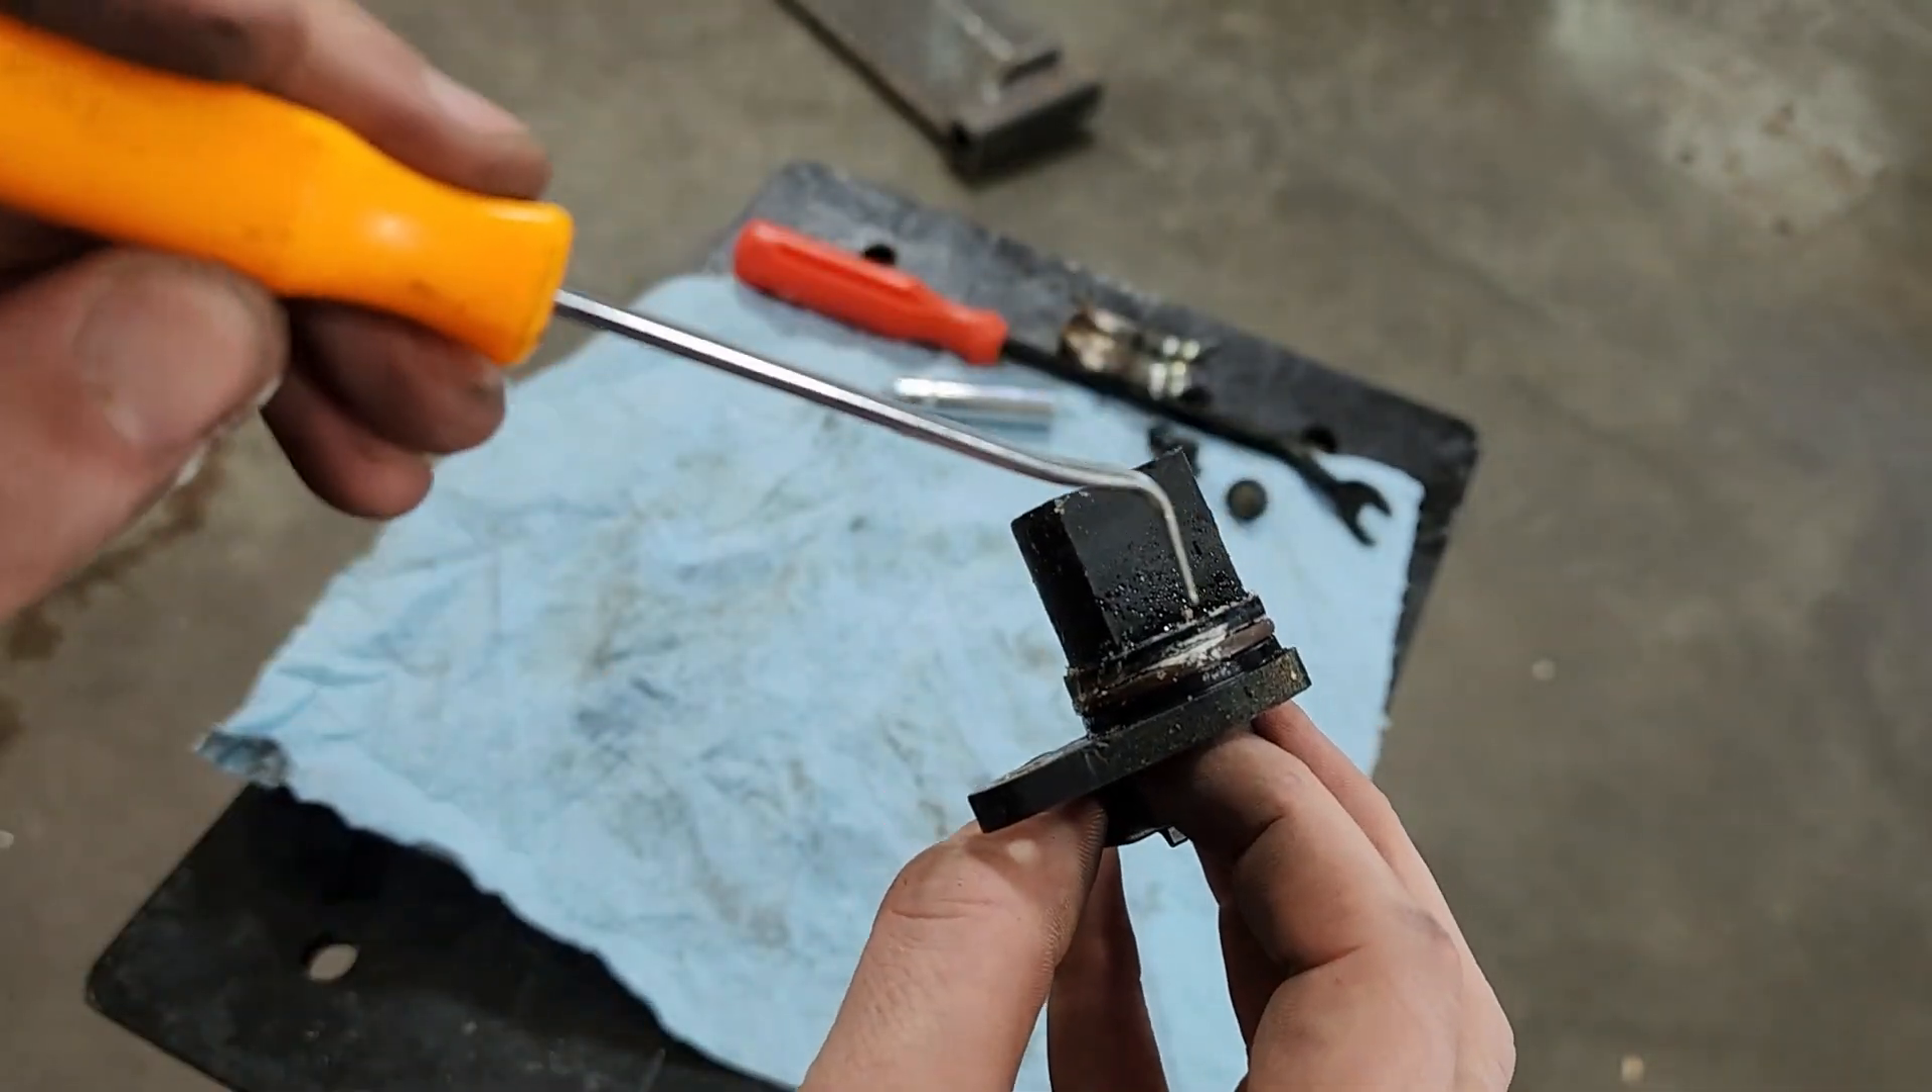So there's the speed sensor that we just pulled out.